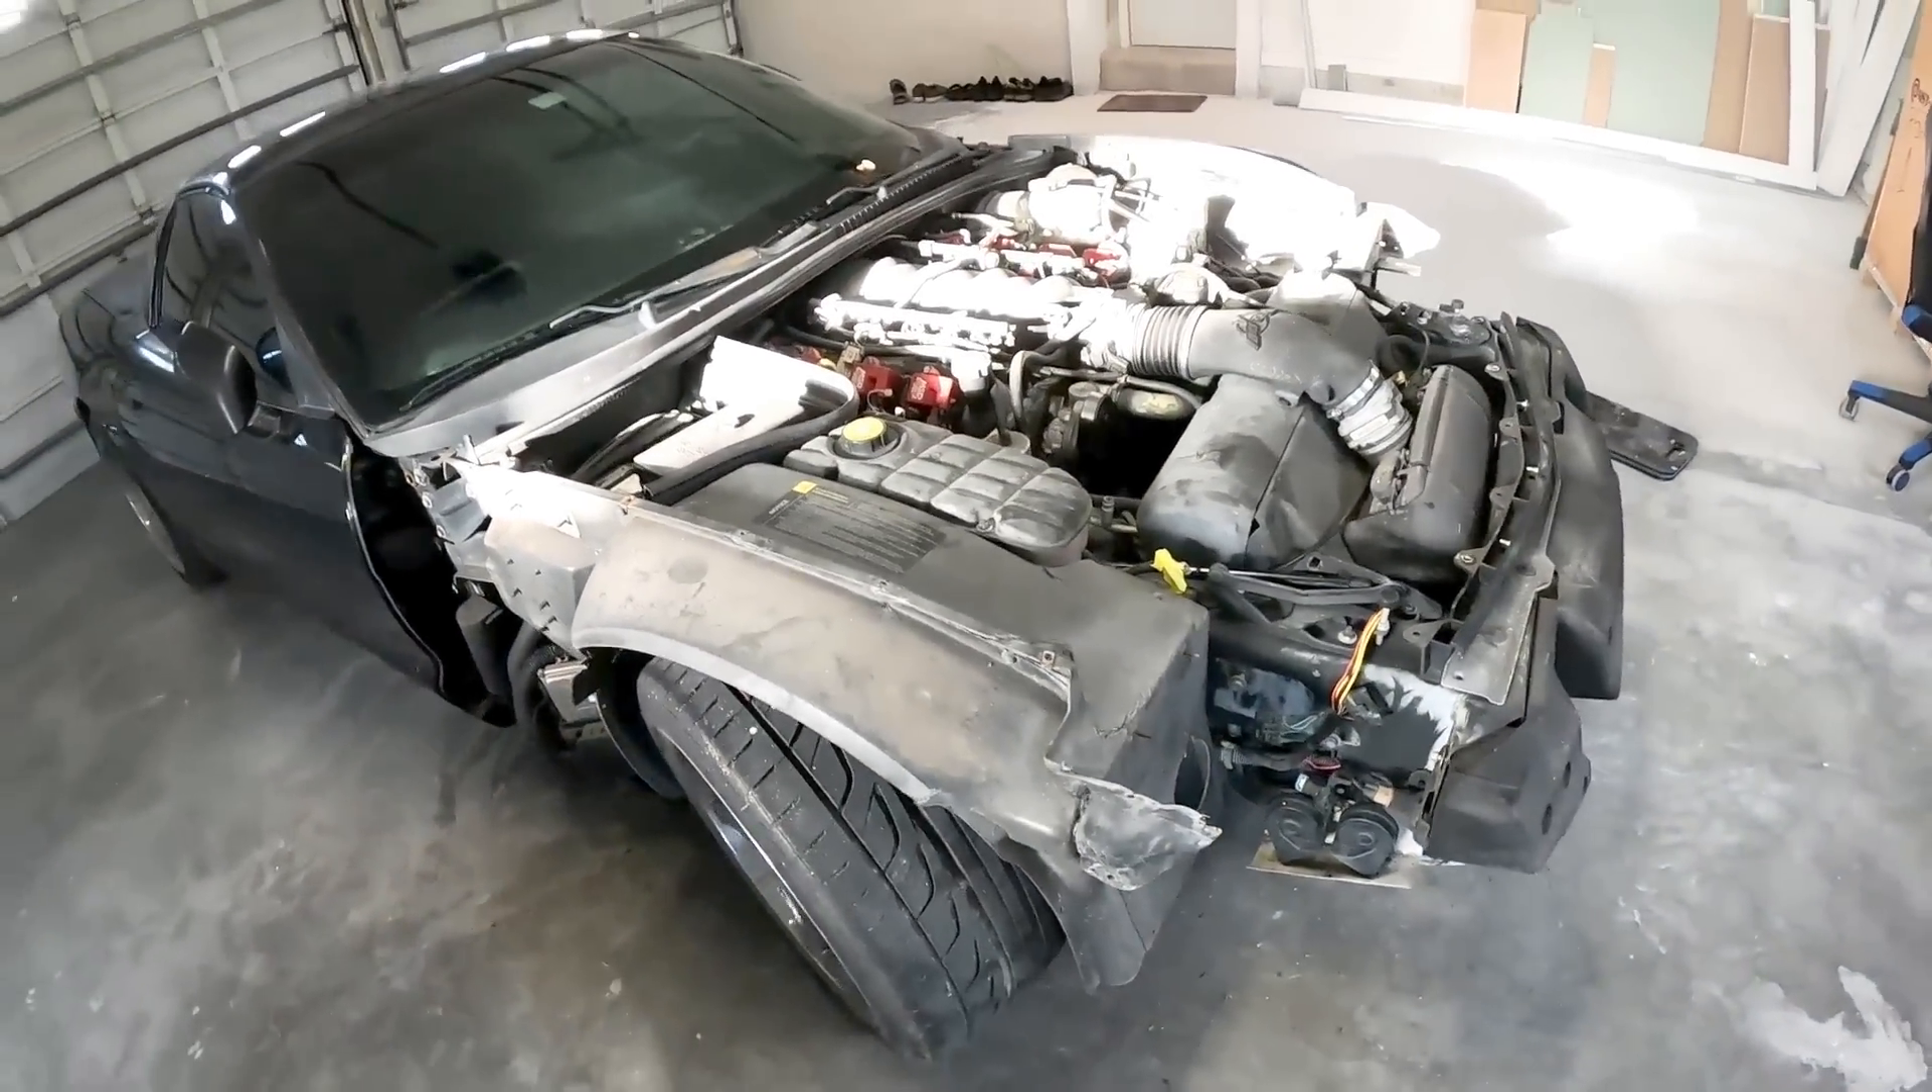We got the whole front end of the vehicle disassembled.